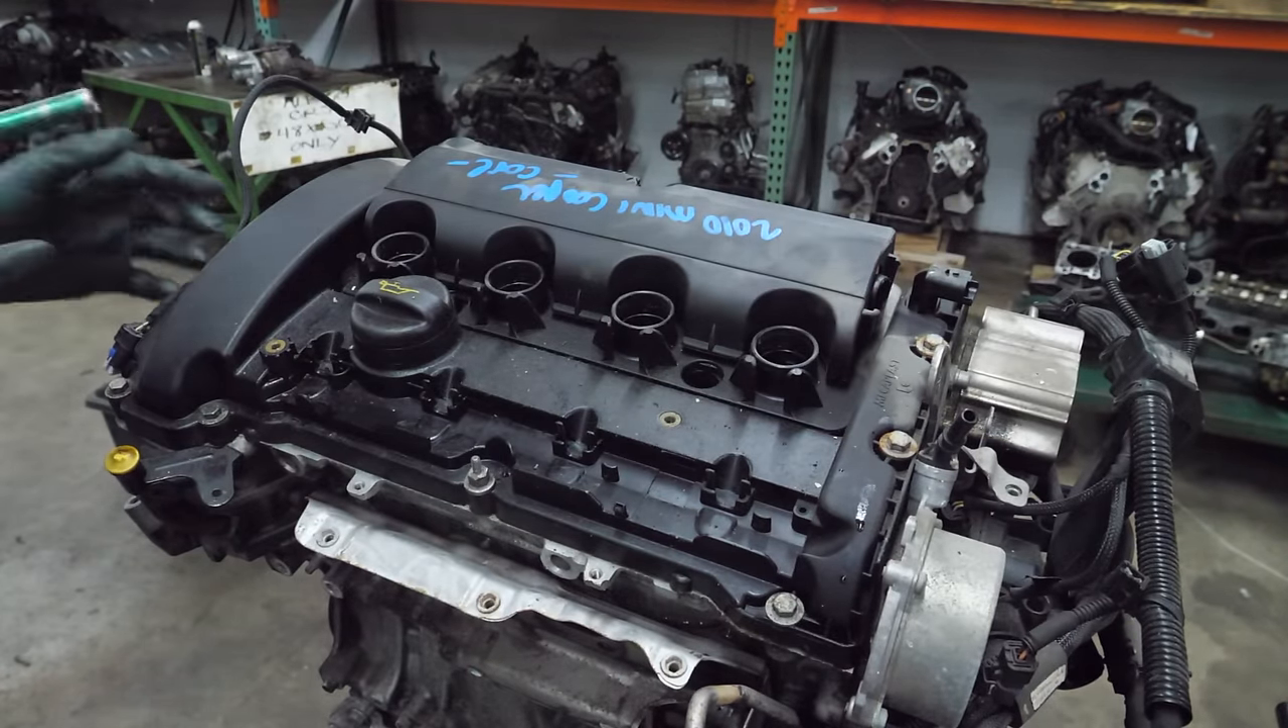Alright, now we are just about ready to pull the valve cover.